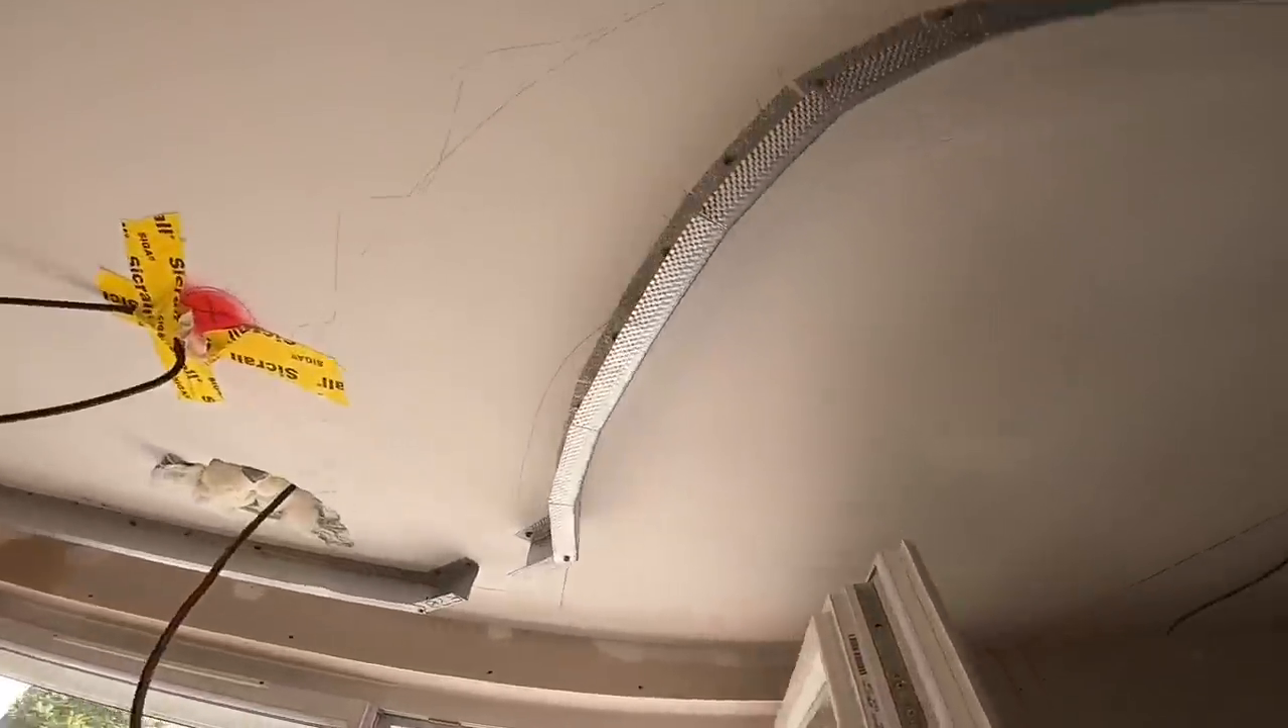Le rail pour l'arrondi est mis en place.